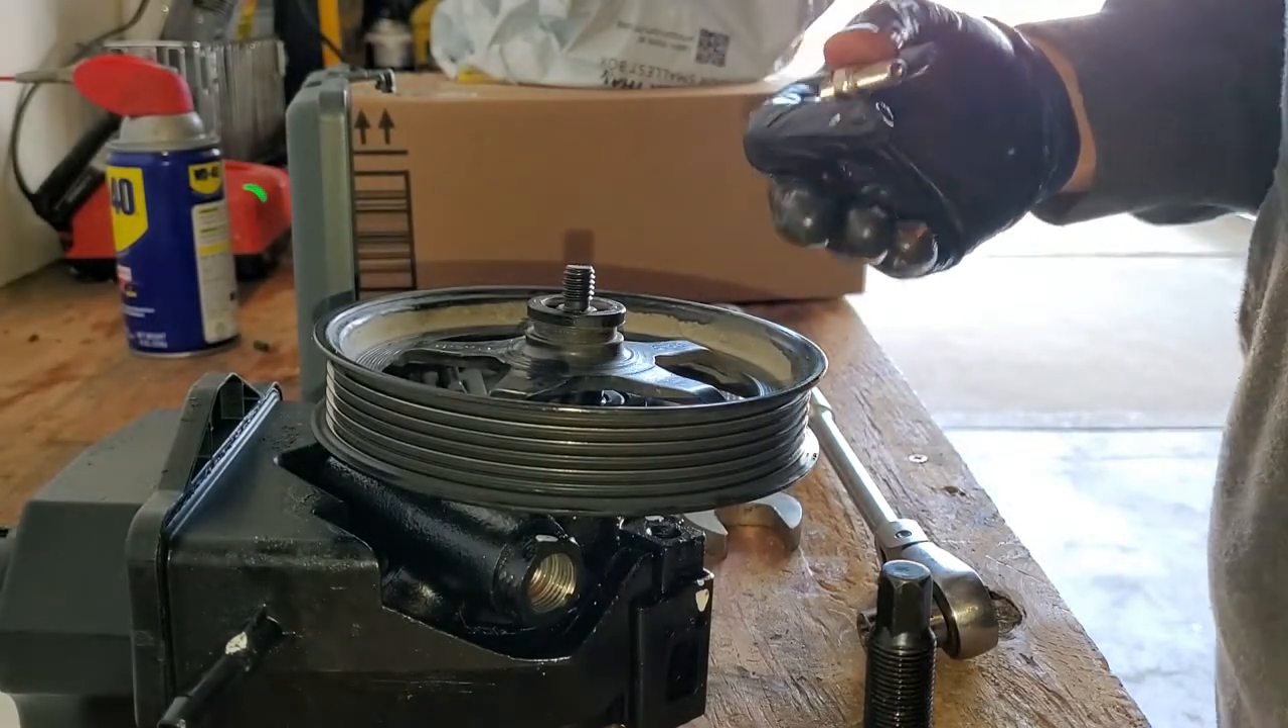So I already started putting the pulley back on.